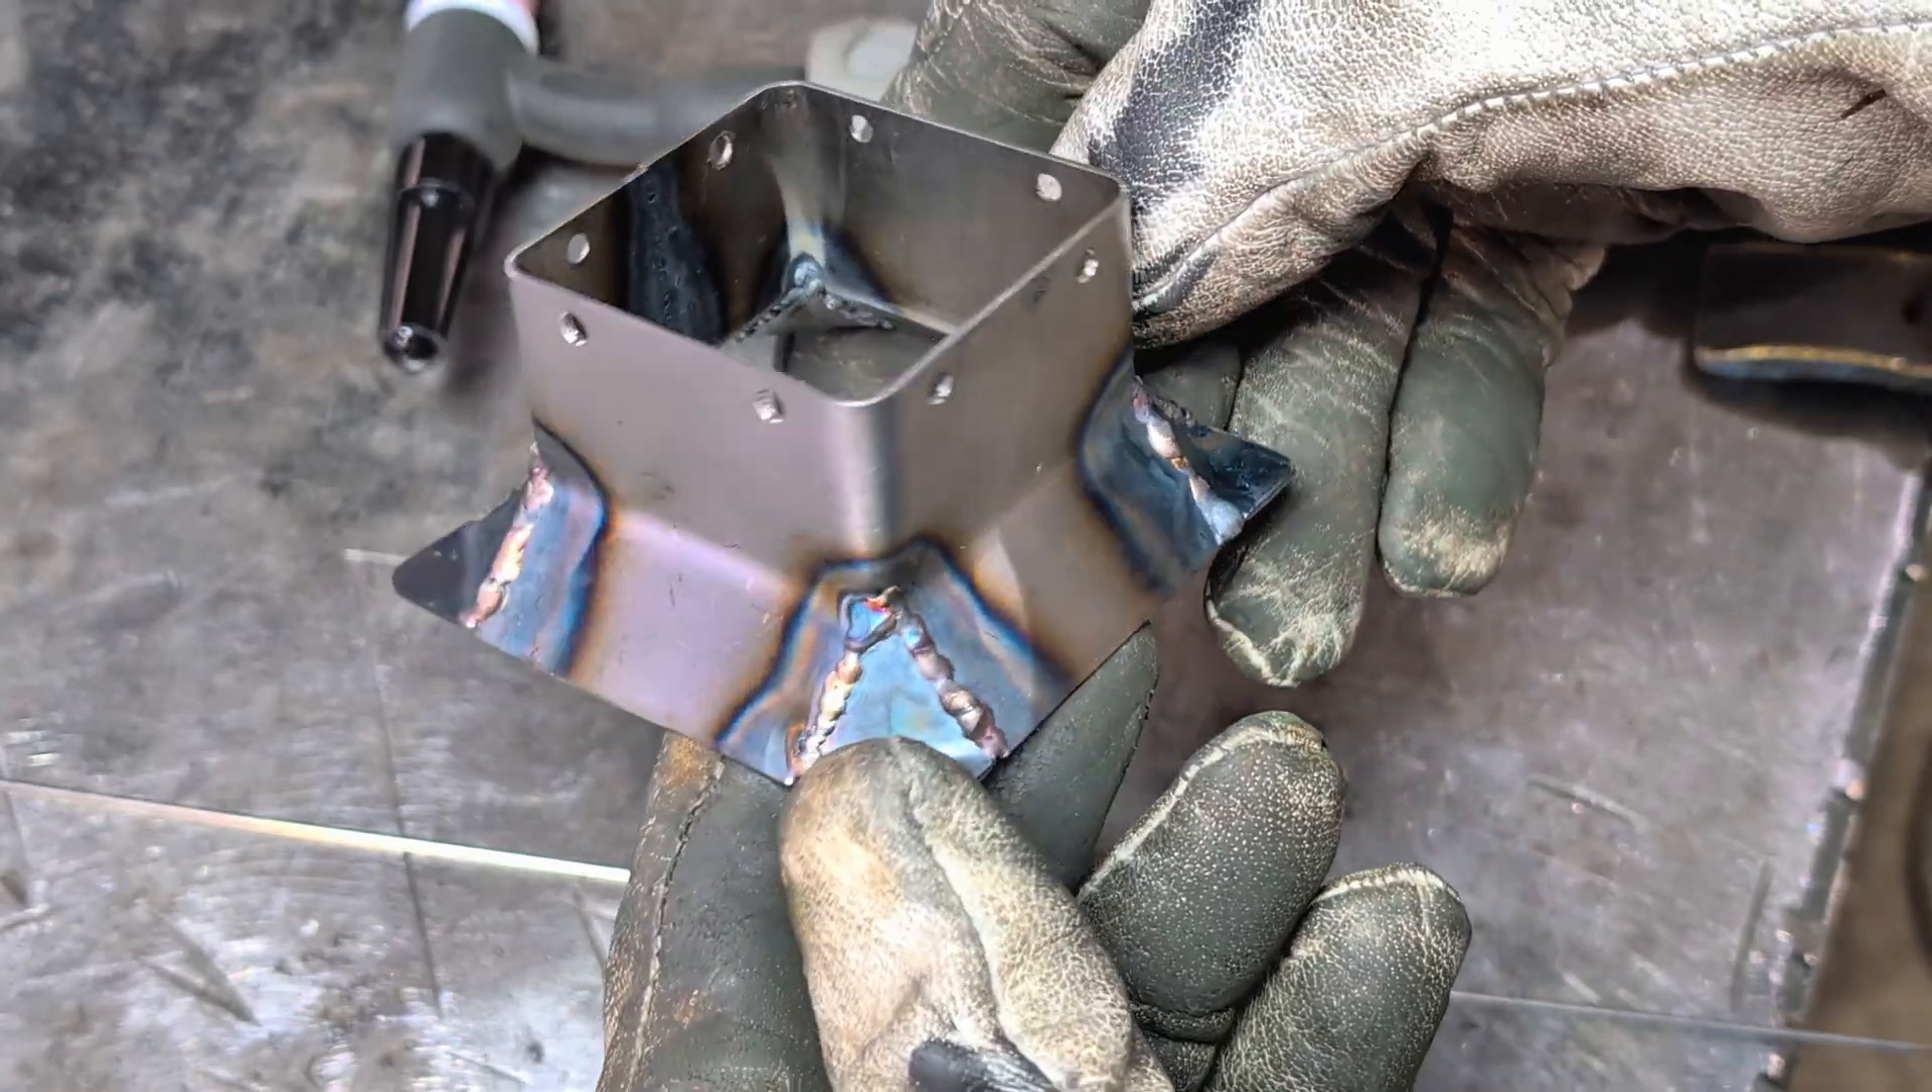The fan housing is finally welded up and it looks not bad.